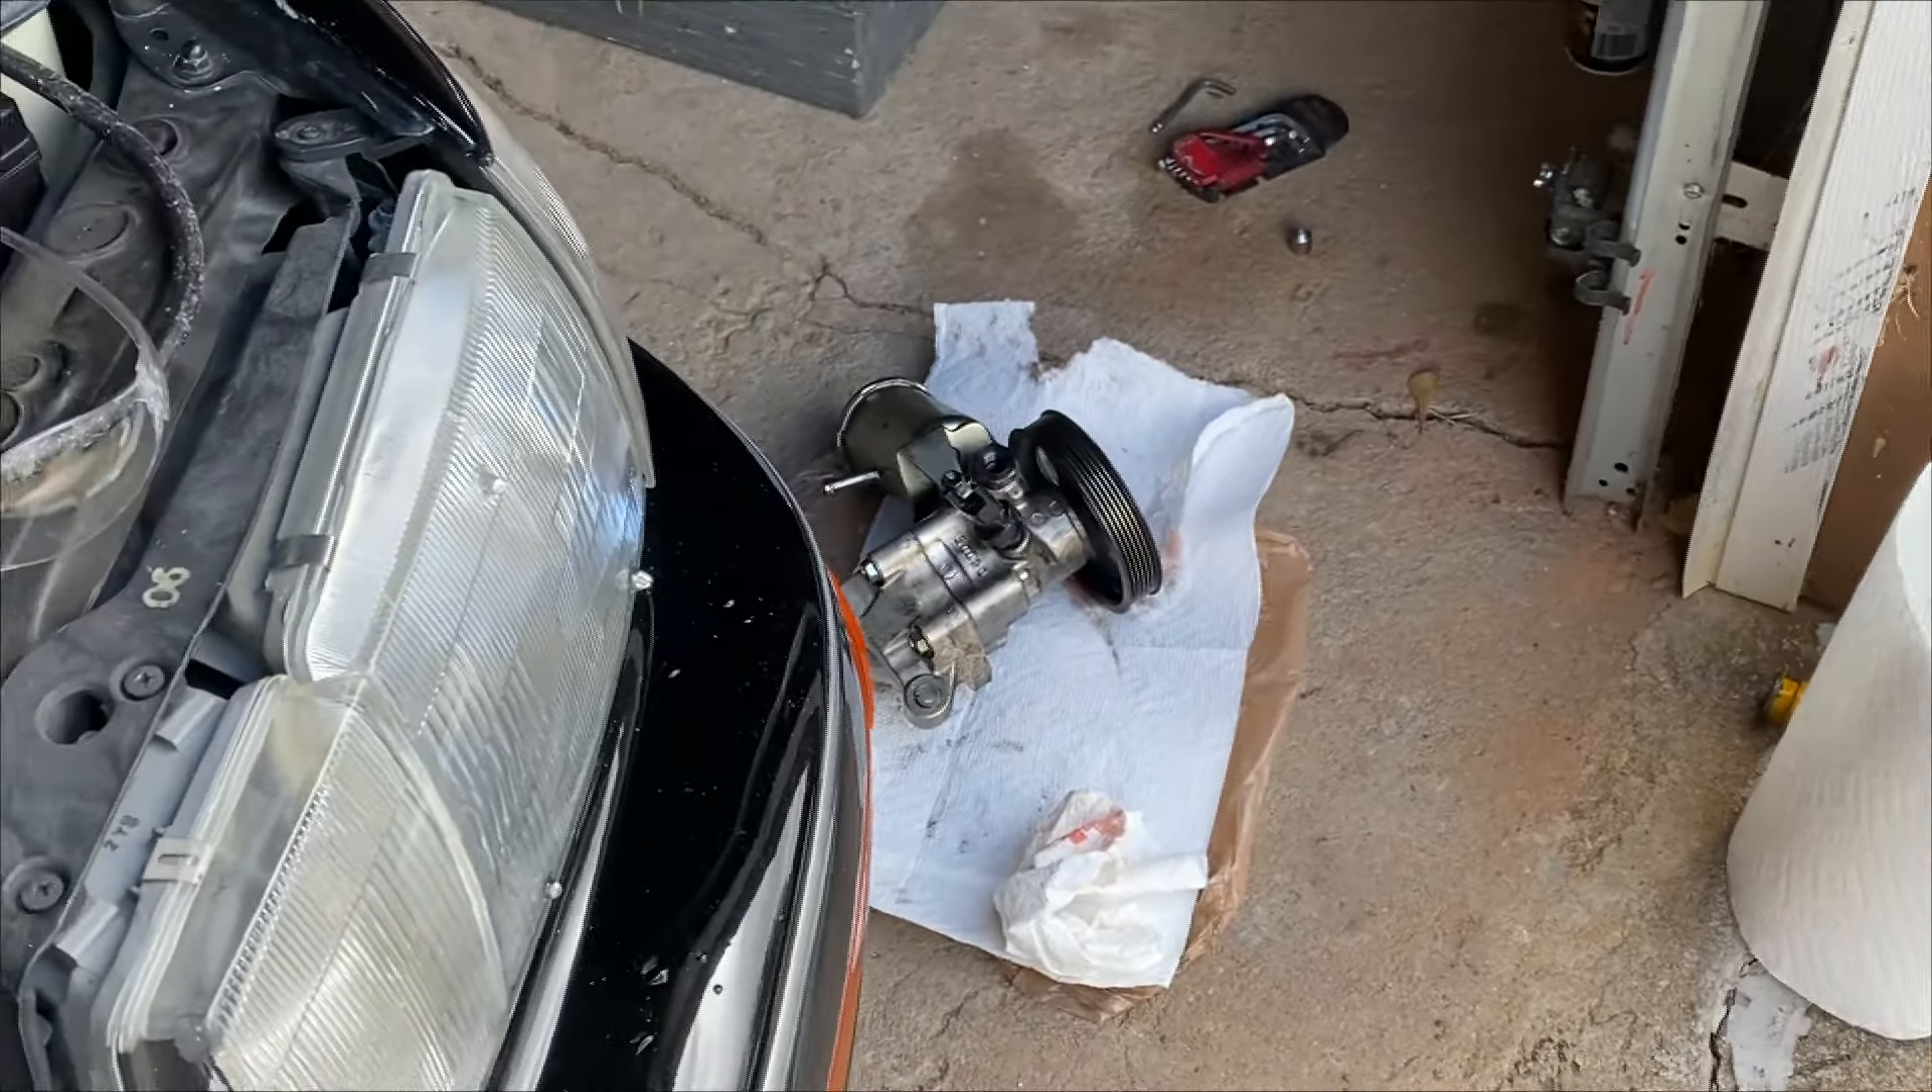But we got the power steering pump out.